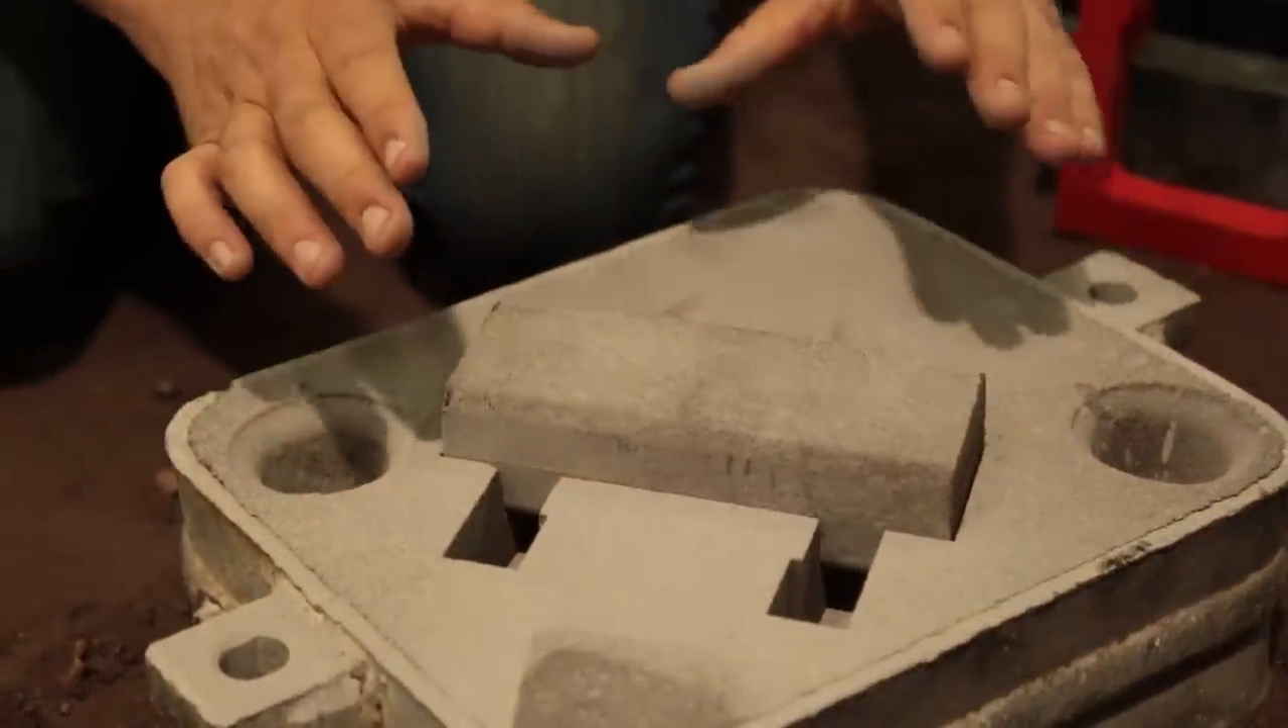So that core drops in the mould. It sits perfectly in there.